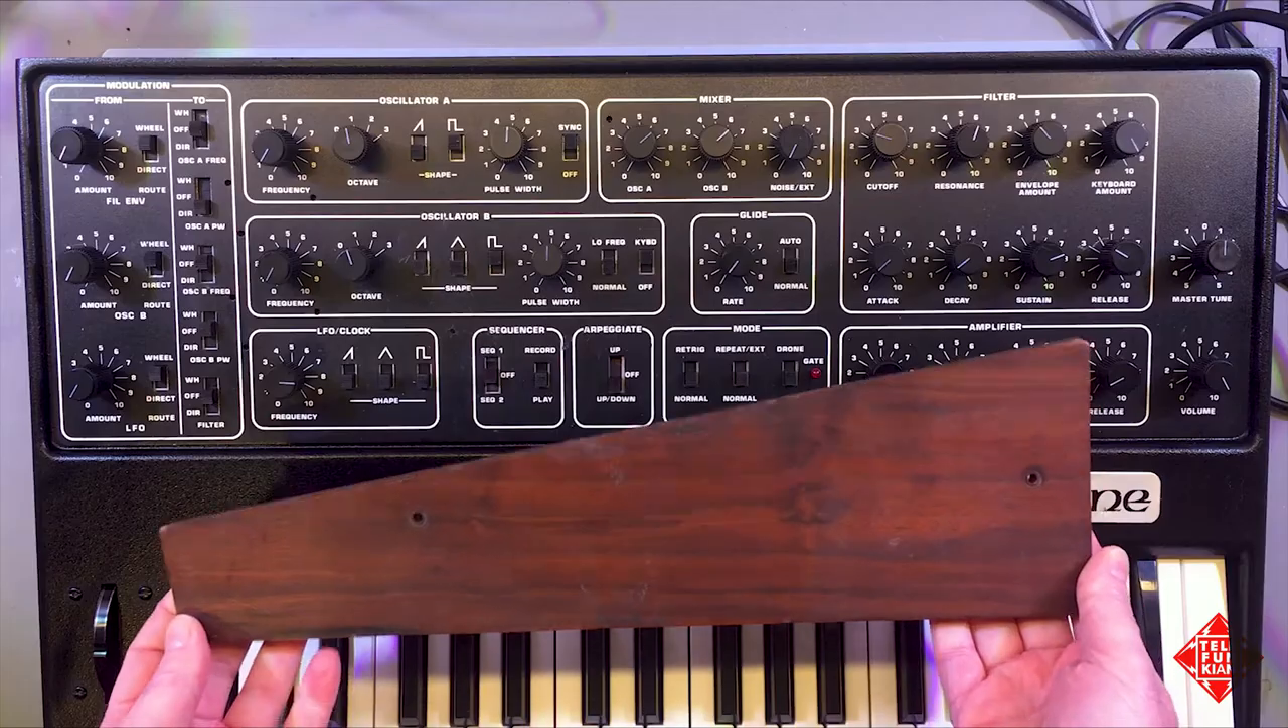You'll see that currently, it does not have the side cheeks mounted on the synthesizer.